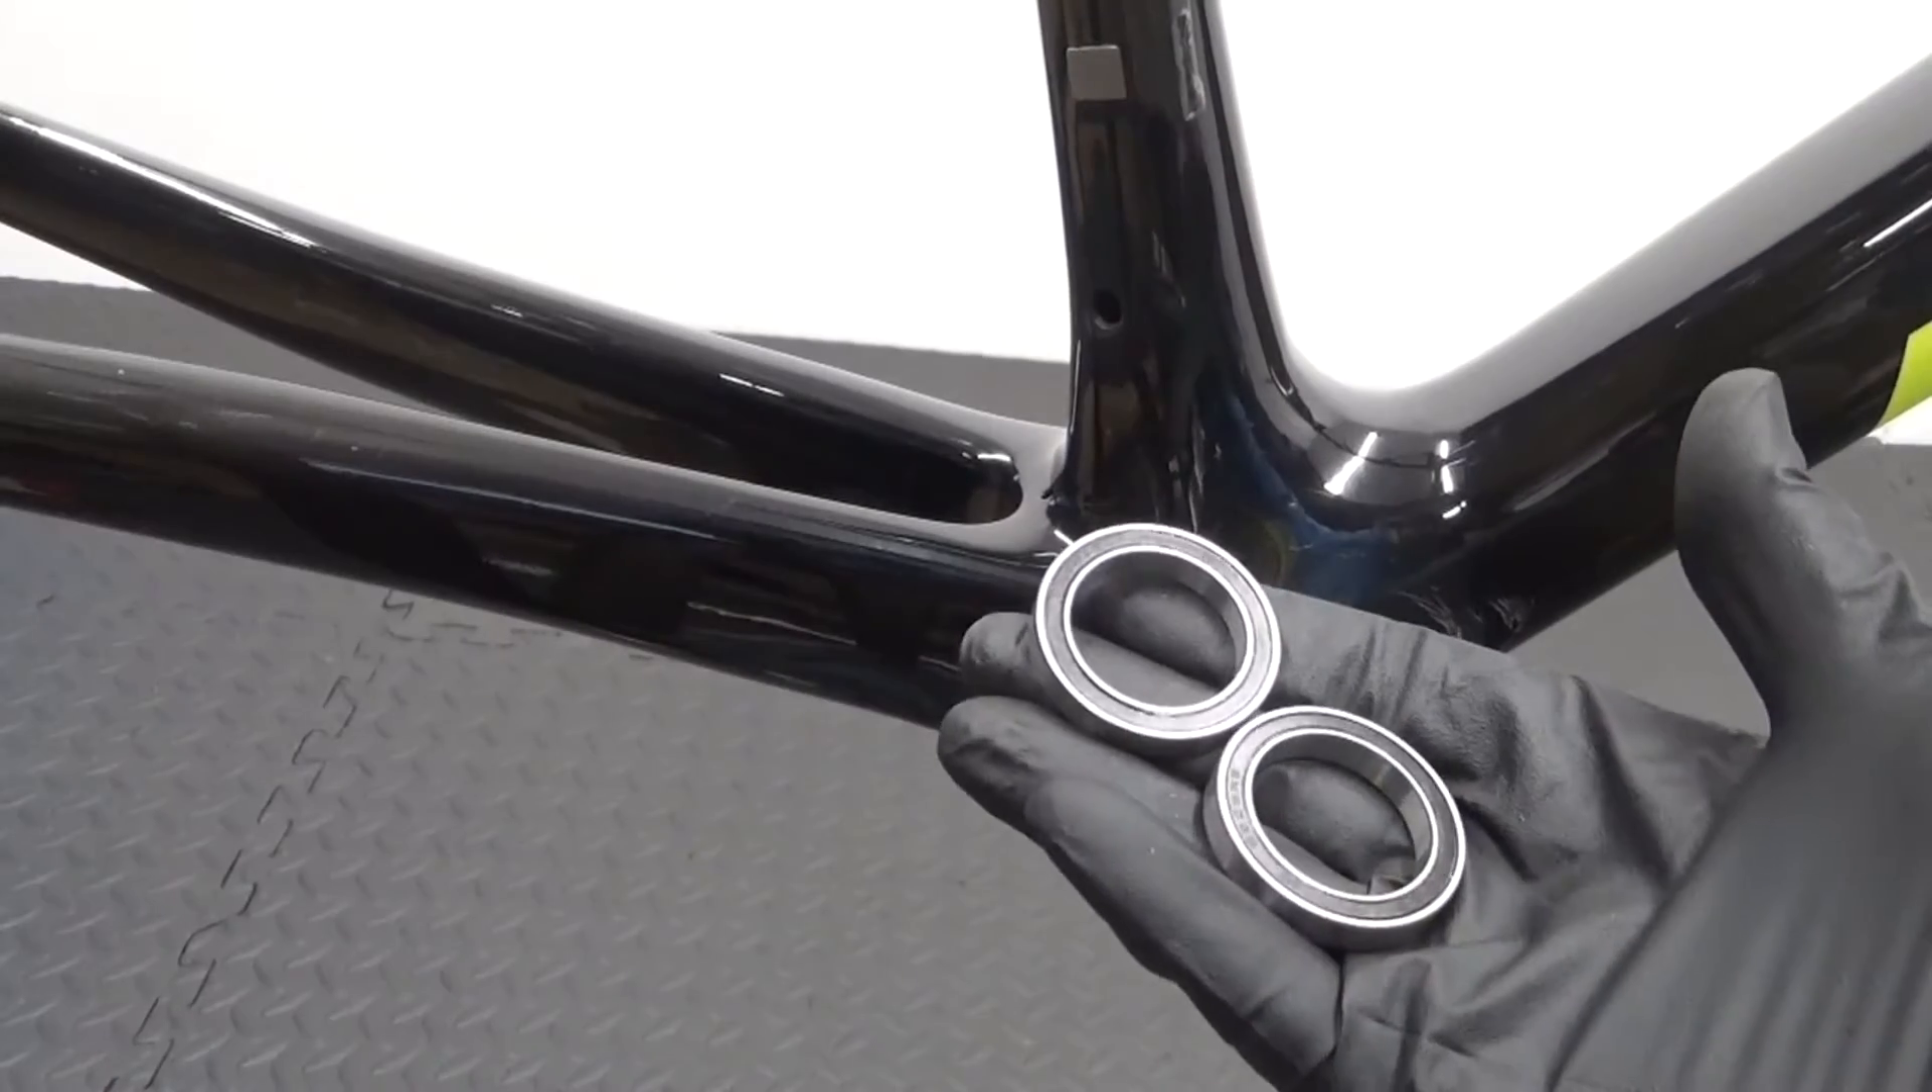So we have both the bearings removed.